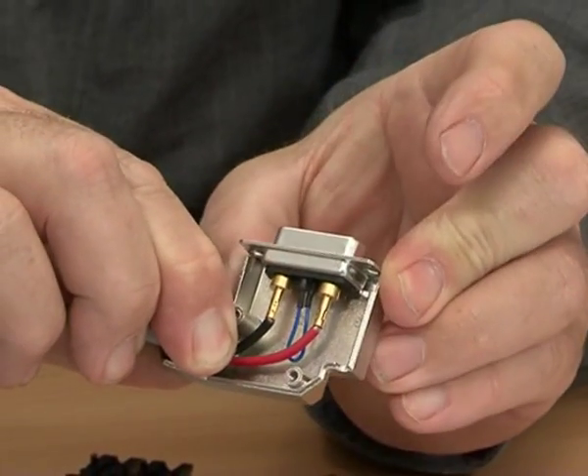We can present the housing and see the connector fits here.